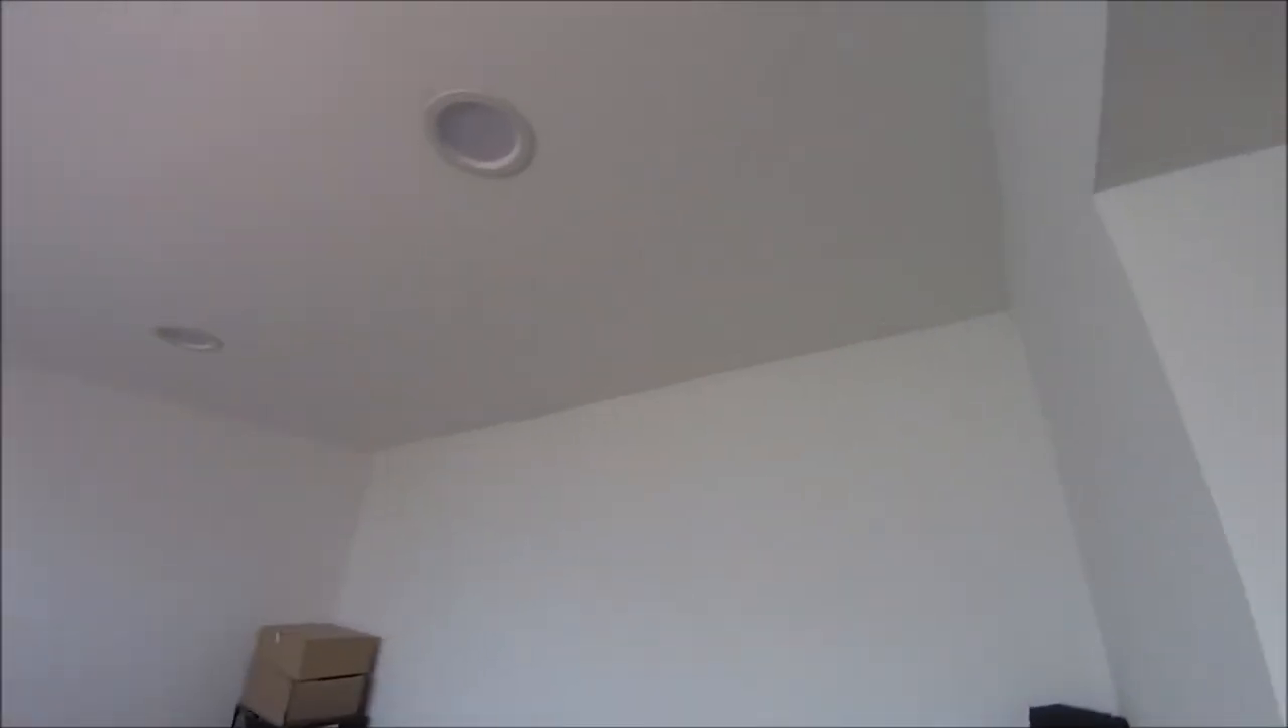Listo ya están las lámparas conectadas arriba y en su lugar.